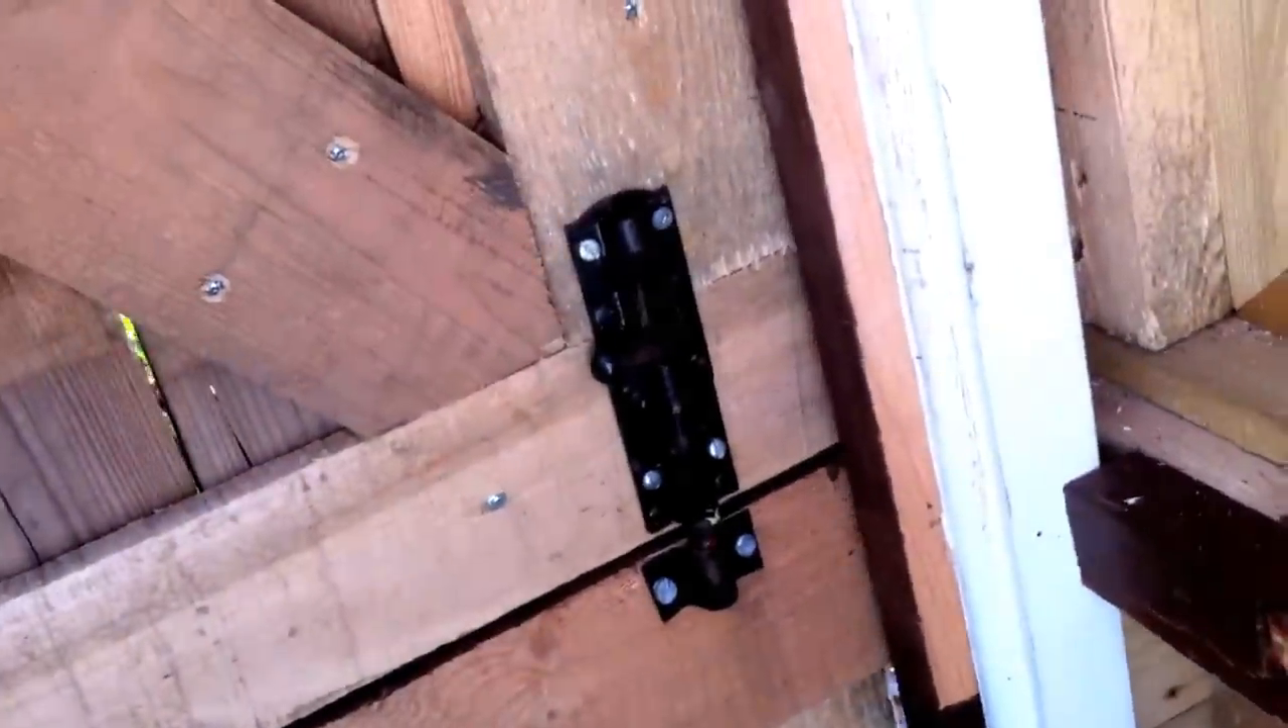As you can see I've put a bolt on the inside of the door so the stable door can open nicely.